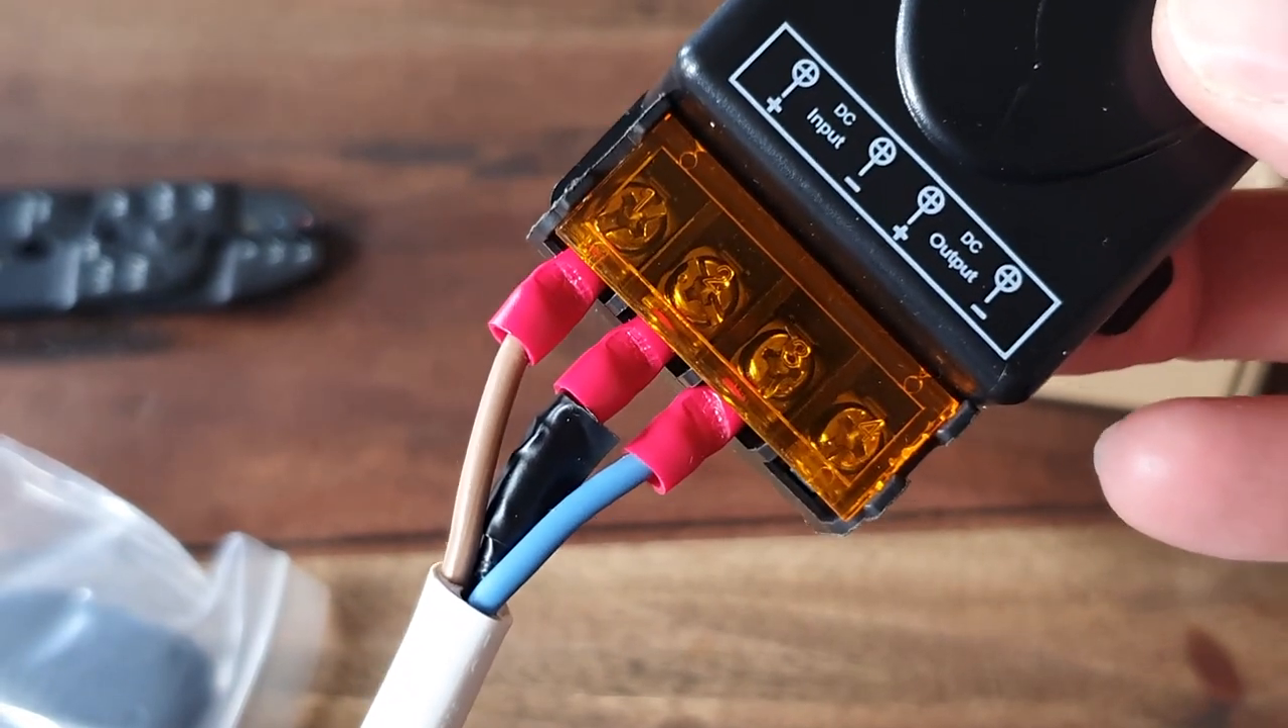Mit ein bisschen Basteln habe ich jetzt den Stecker konfektioniert und hier bereits verschraubt.